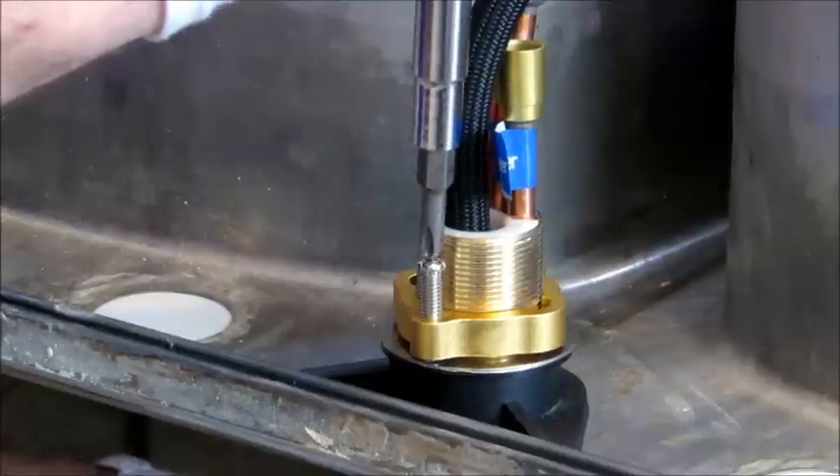I've managed to get this jam nut down onto the thread tube as far as possible.